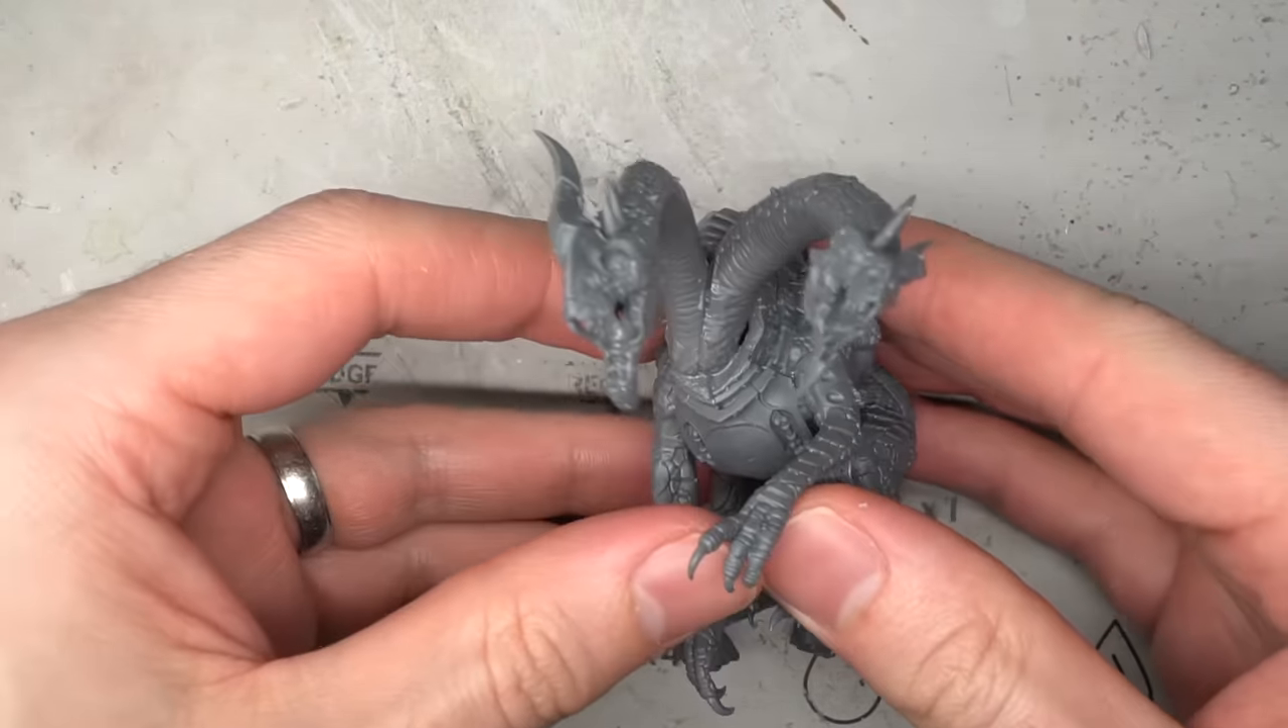From here, the necks and heads could finally be attached together and to the torso. With everything fixed into place, the flattened sides of the necks and heads faced each other.